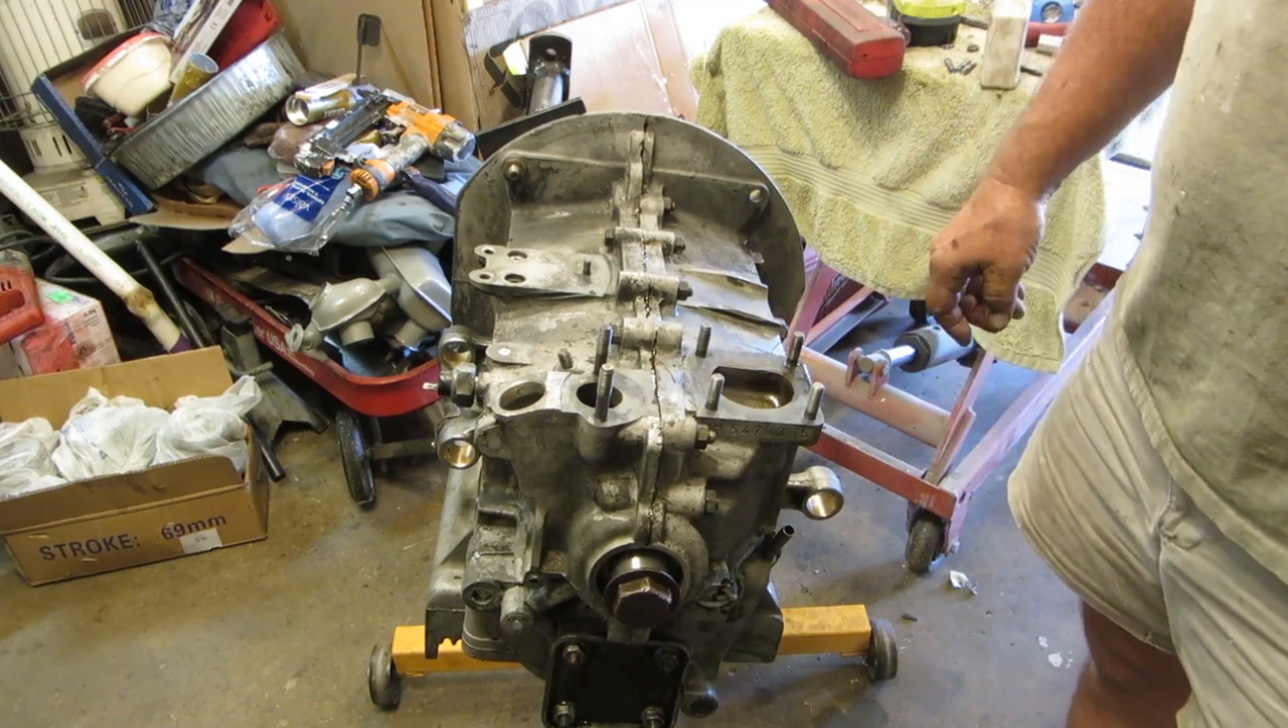Um, we don't have any cylinders on.